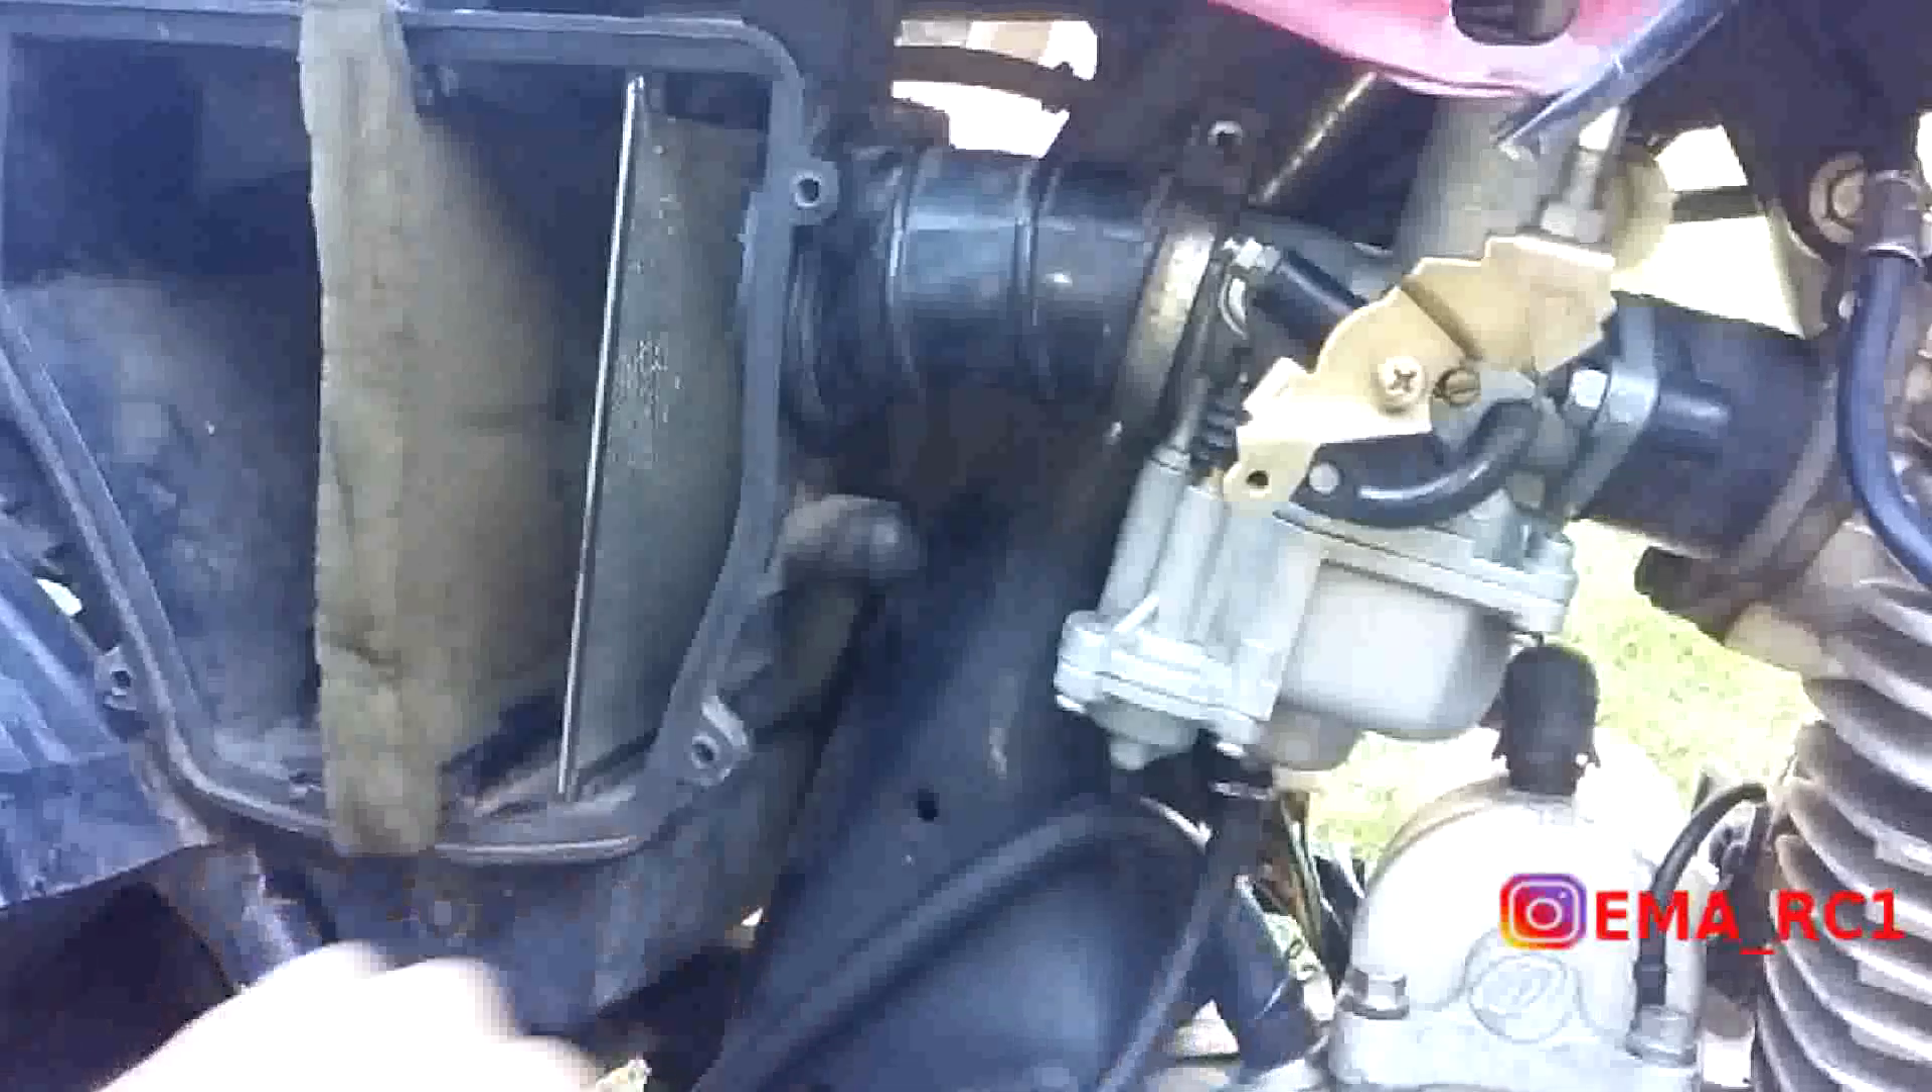Bien, ya tenemos colocado el carburador nuevamente.